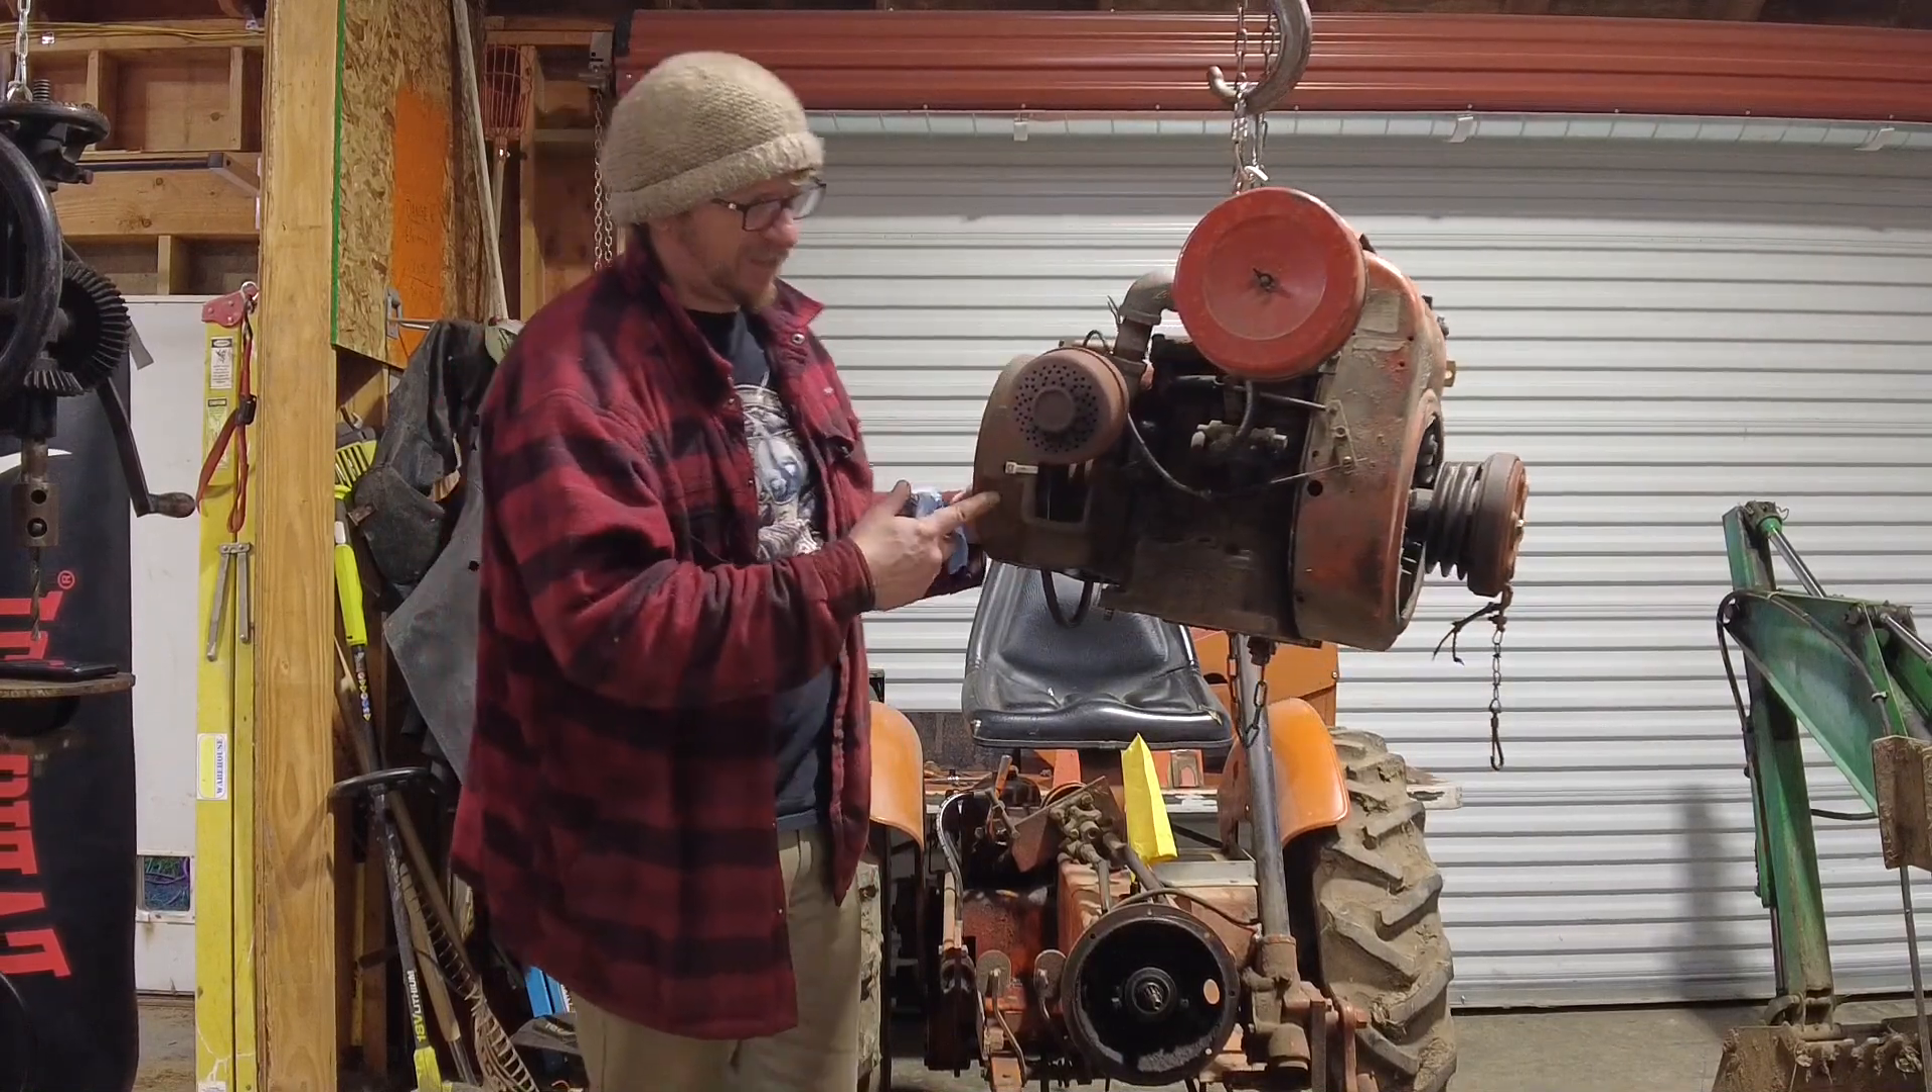The motor, the engine is off.